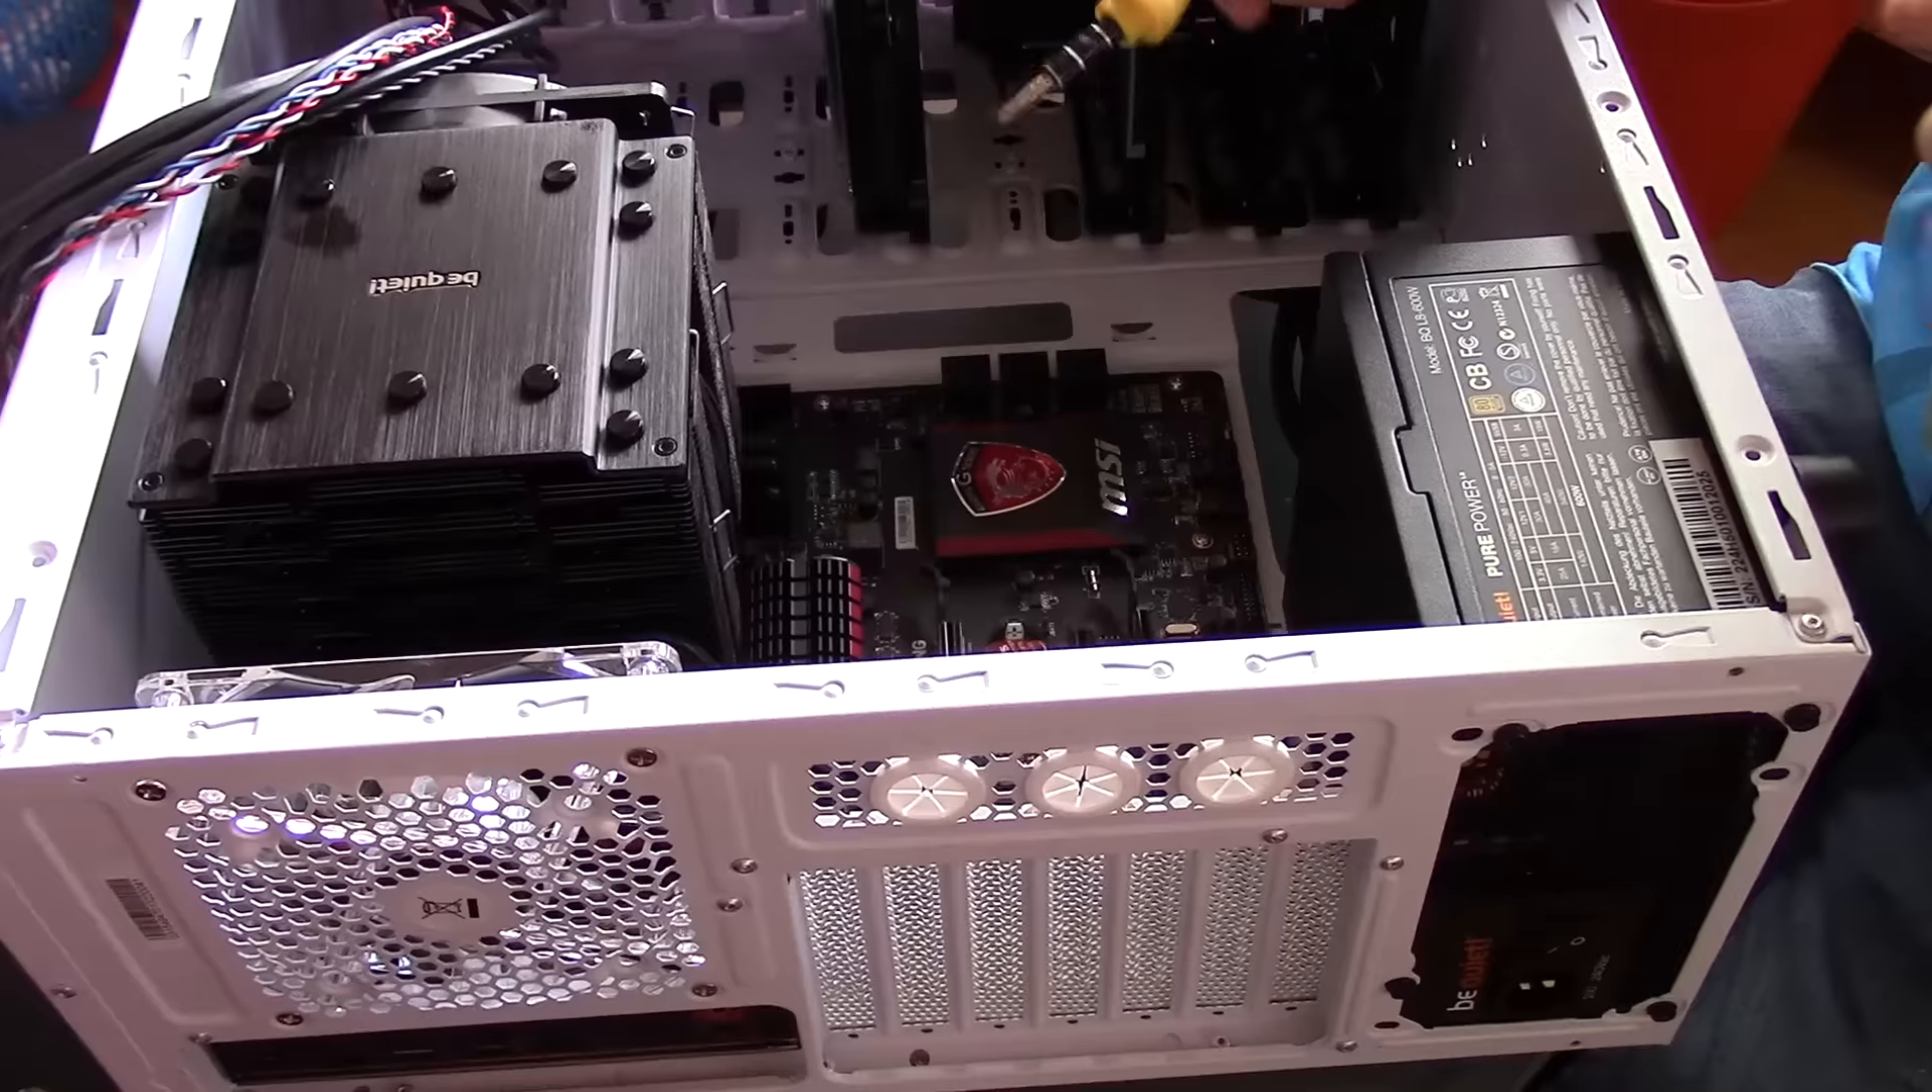So, Grafikkarte und WLAN-Karte fehlen.